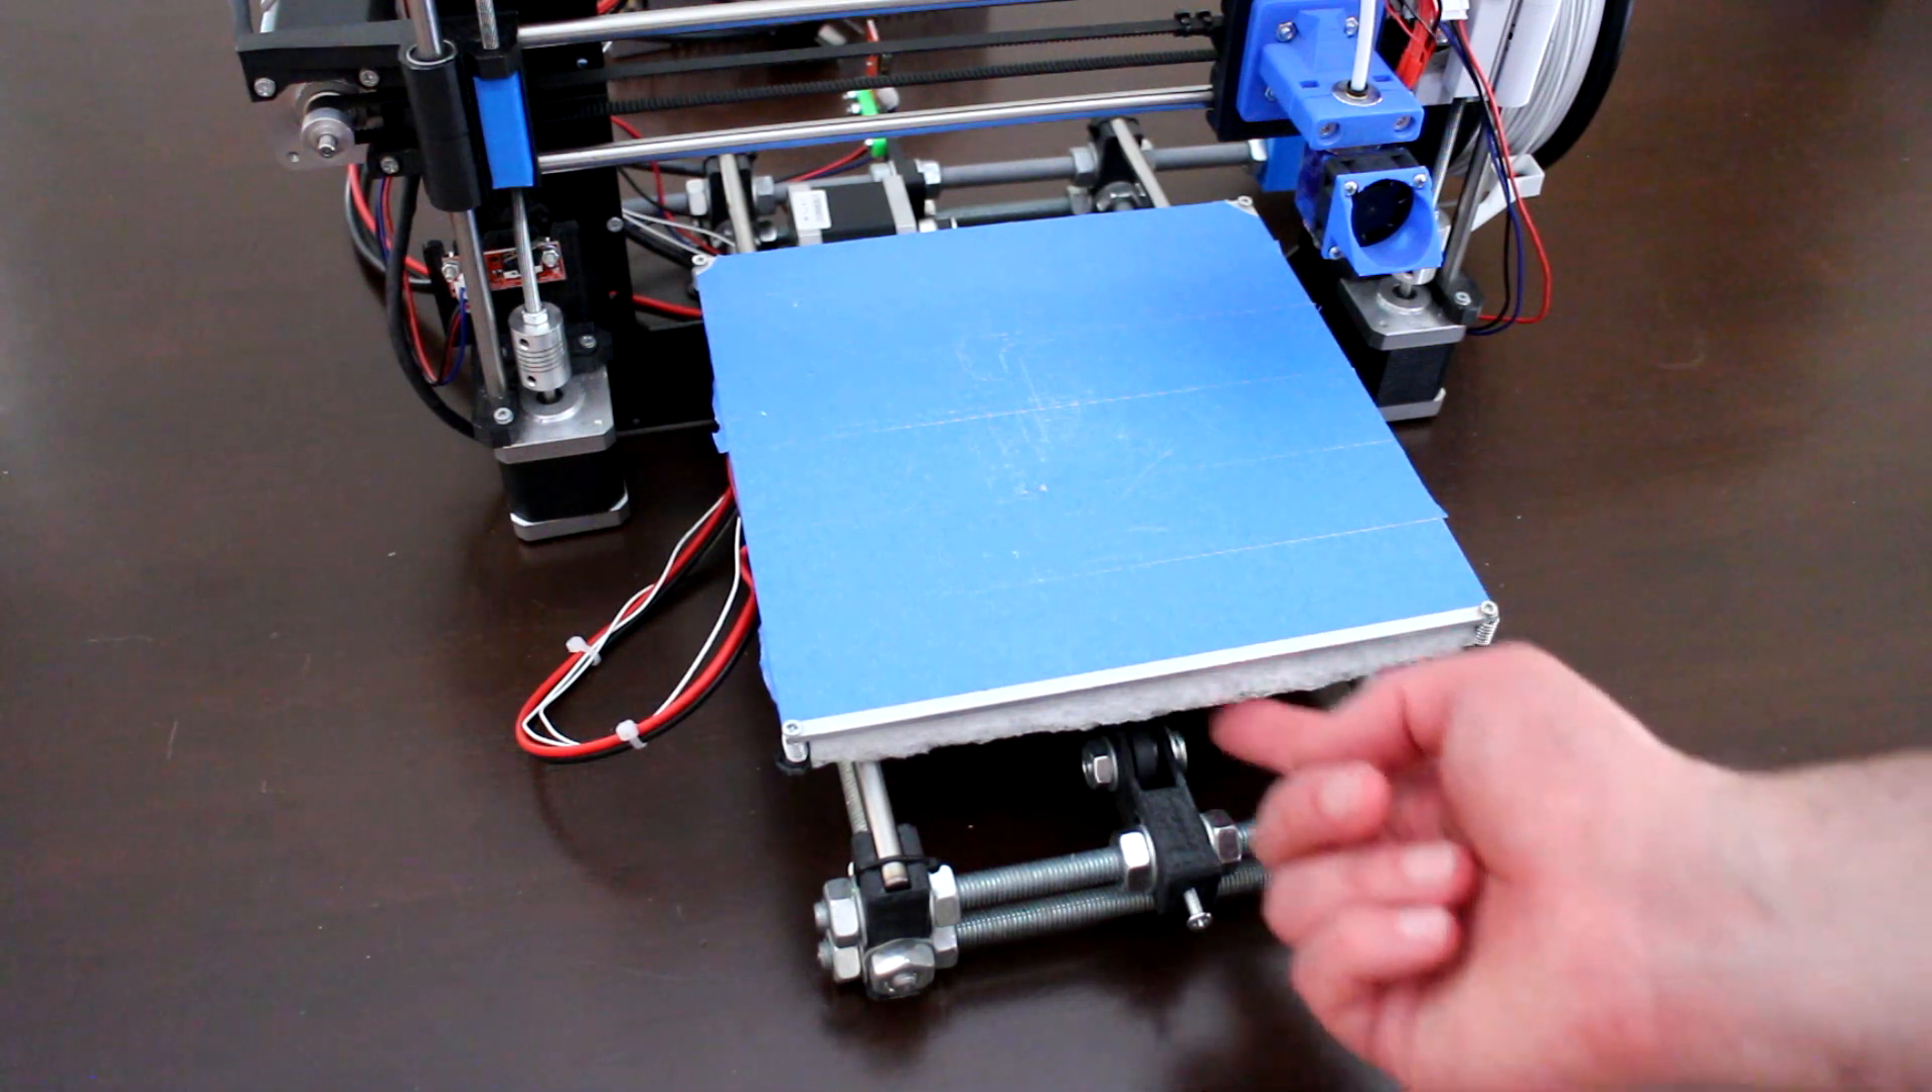I've sandwiched a piece of EPP packing foam between the y-axis carriage and the print surface.